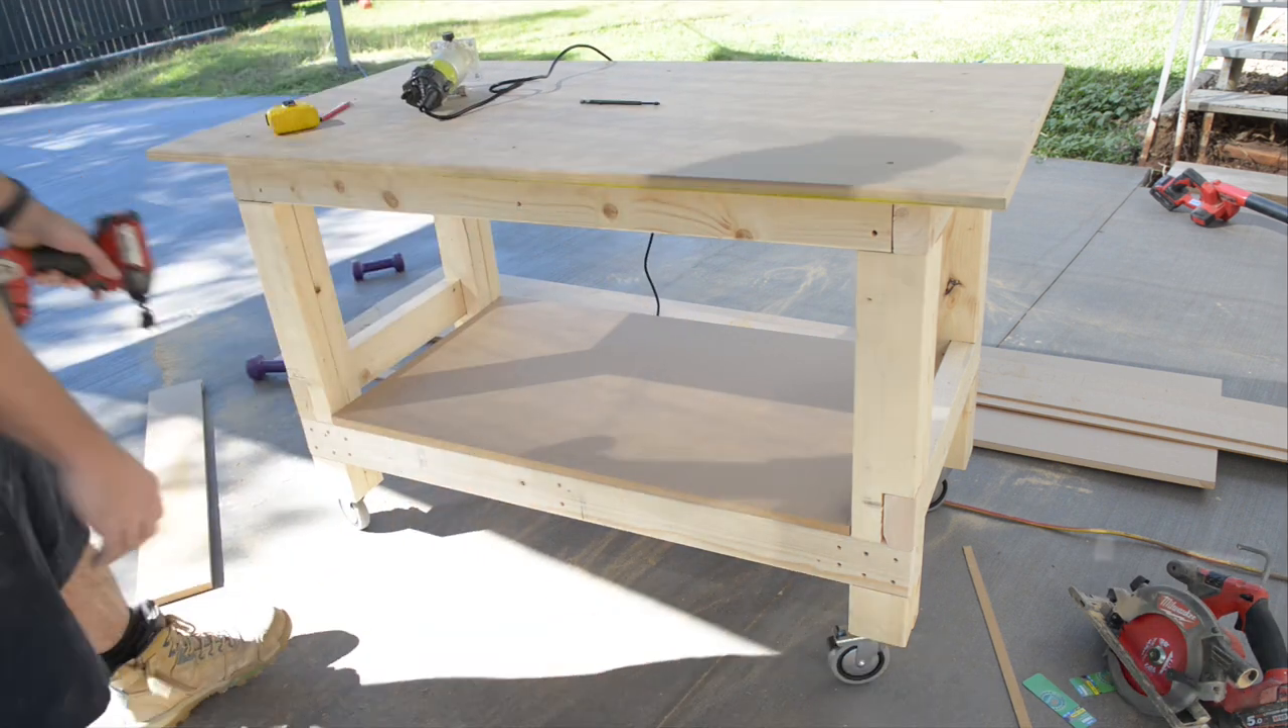I cut out my lower shelf exactly how I did the top, screwed it in, and I was done.